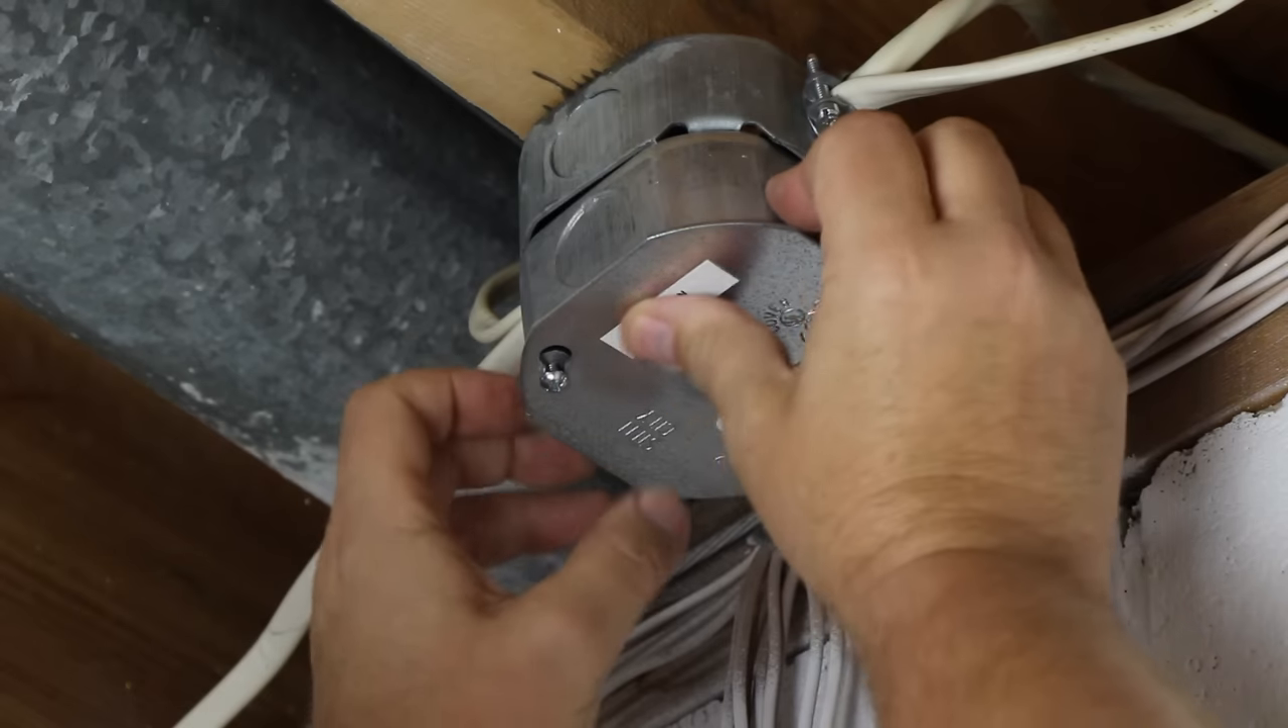There's no dimming on this module. After putting the cover back on I add a label to remind myself and the next homeowner that an Insteon controller is contained inside this box.